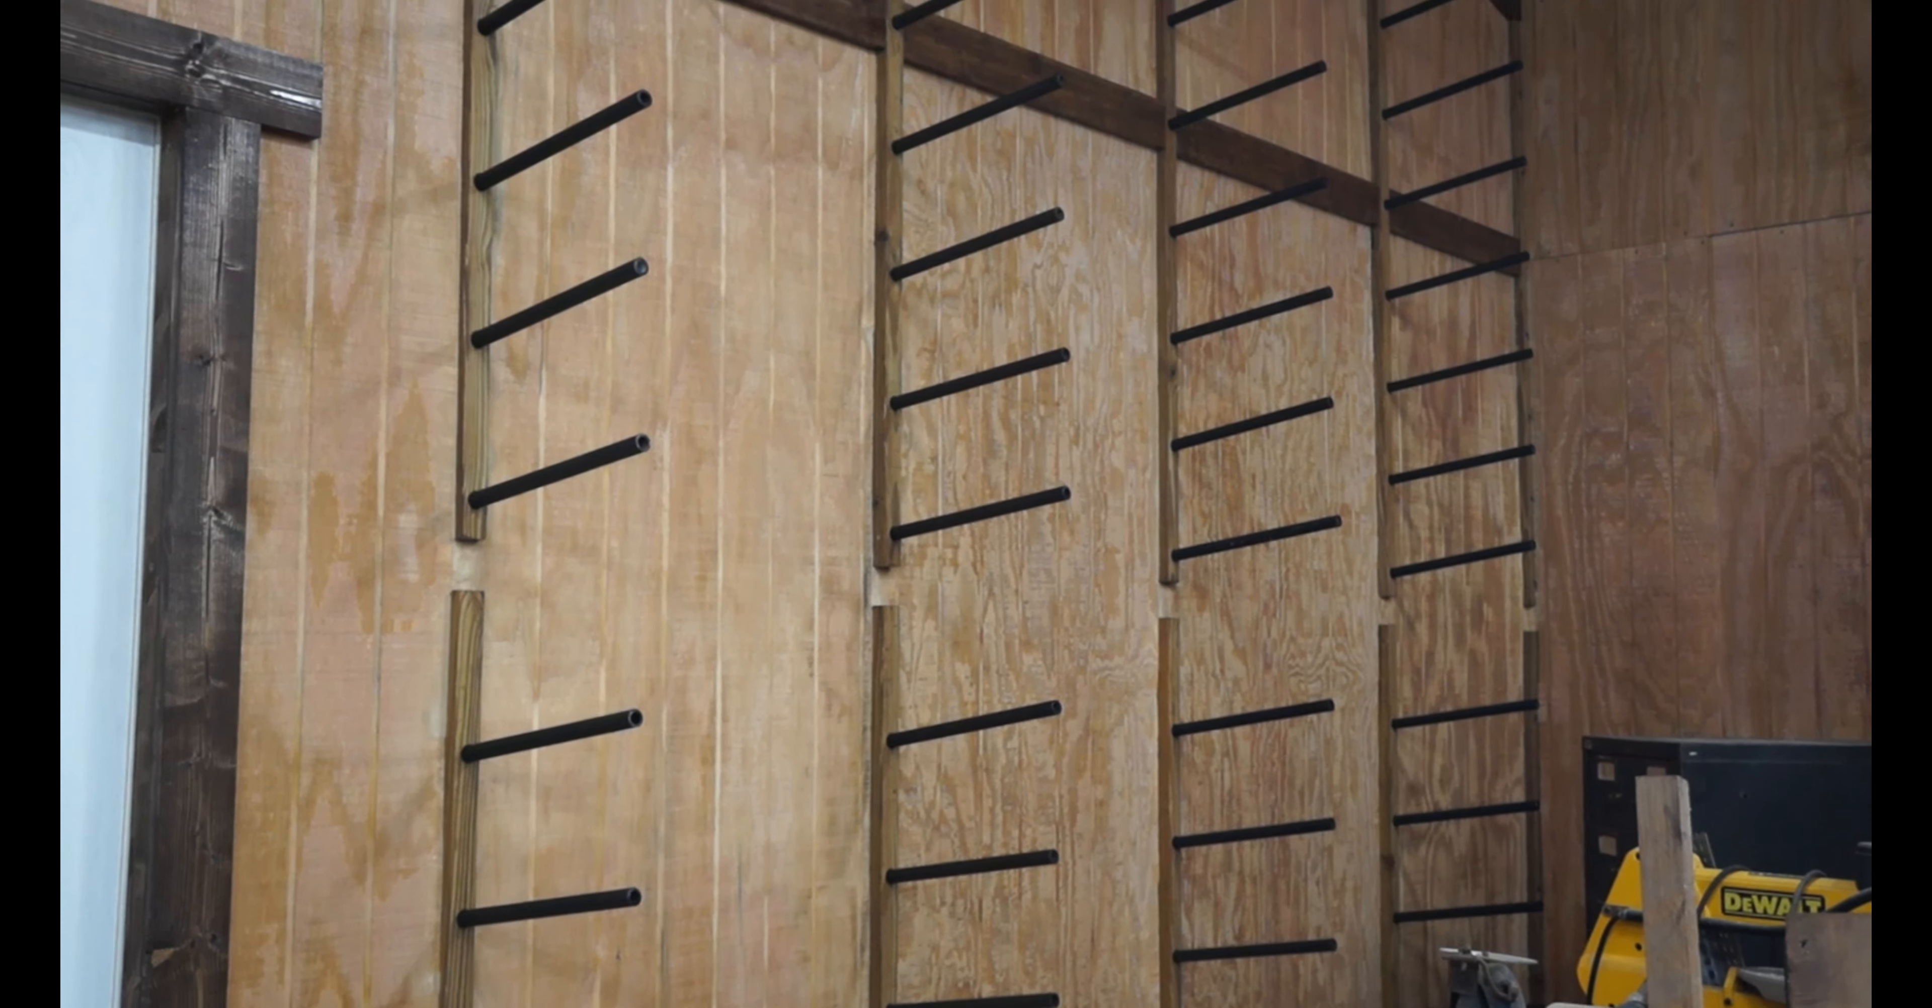Now all the steel pipe is installed. You can kind of see it's pretty much complete.